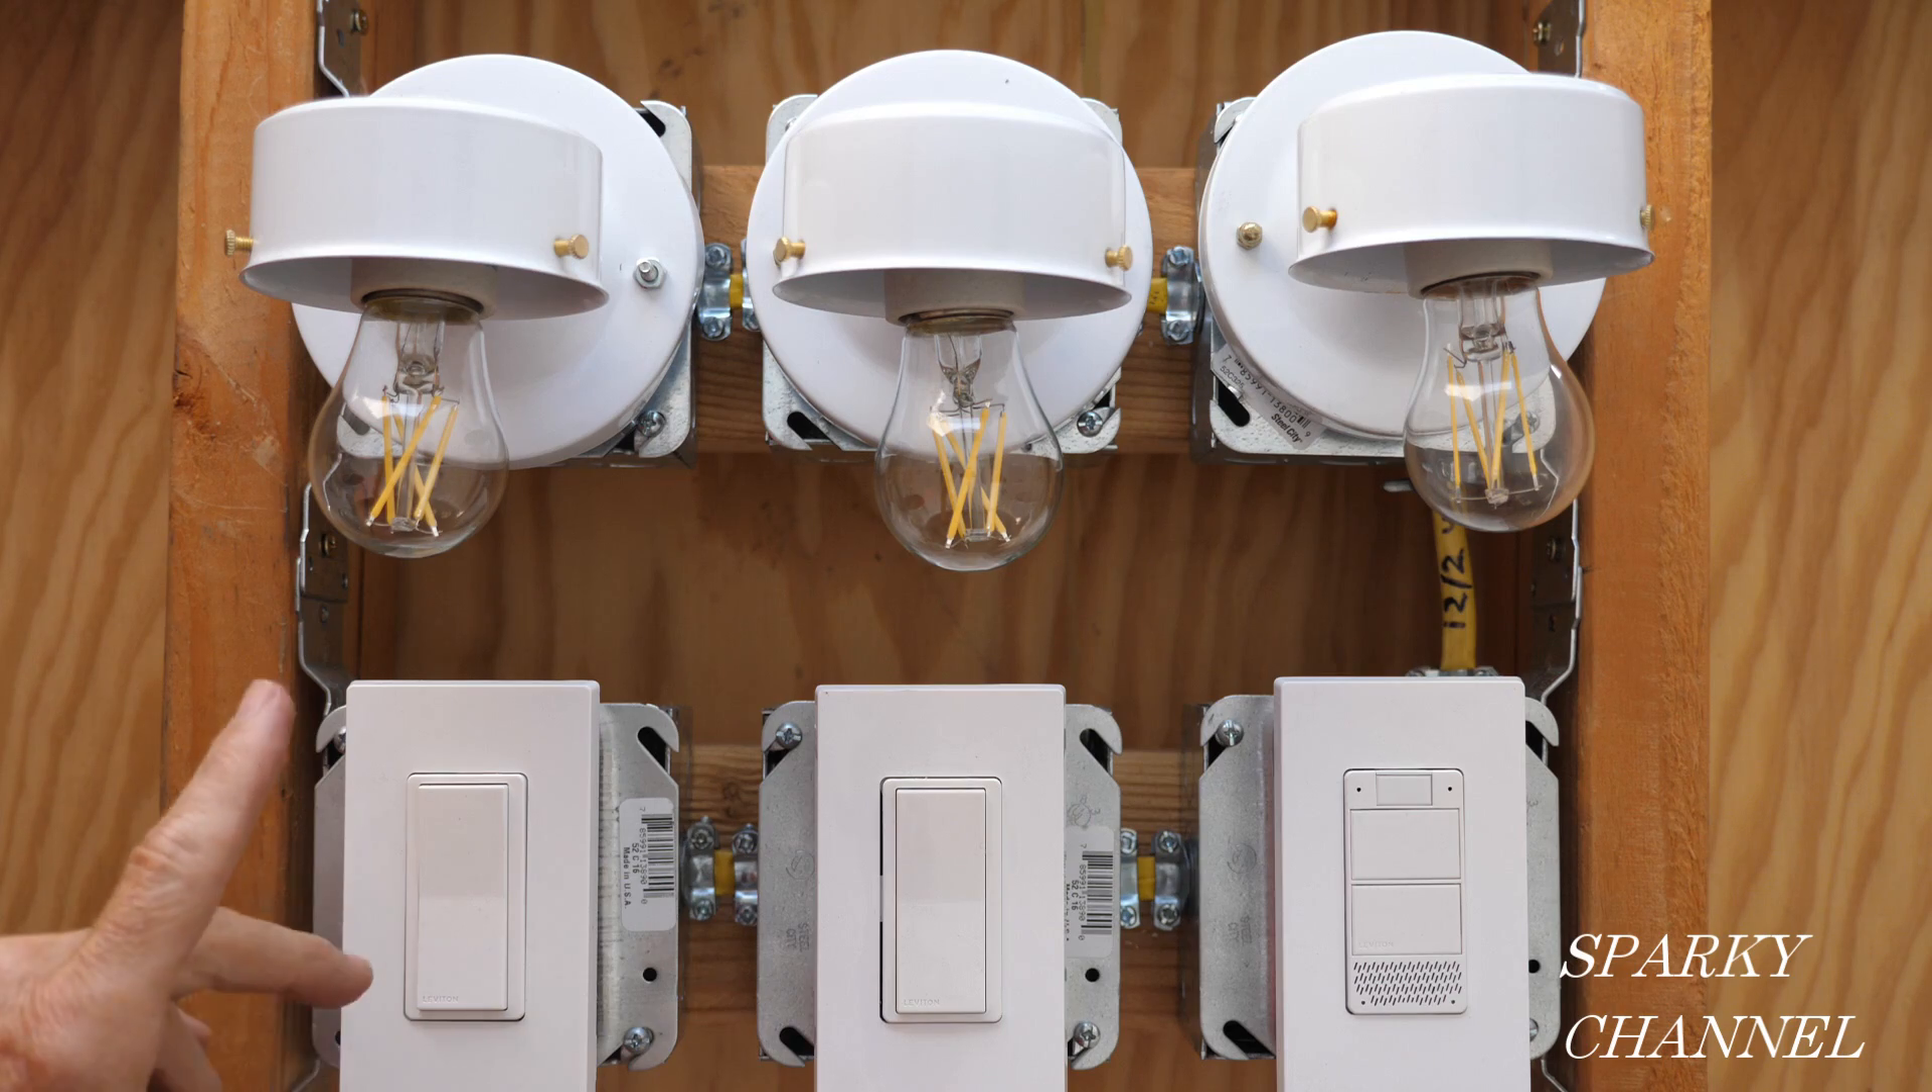Okay, so our lights are installed now. I have now put in all the light bulbs and have turned the circuit breaker on.